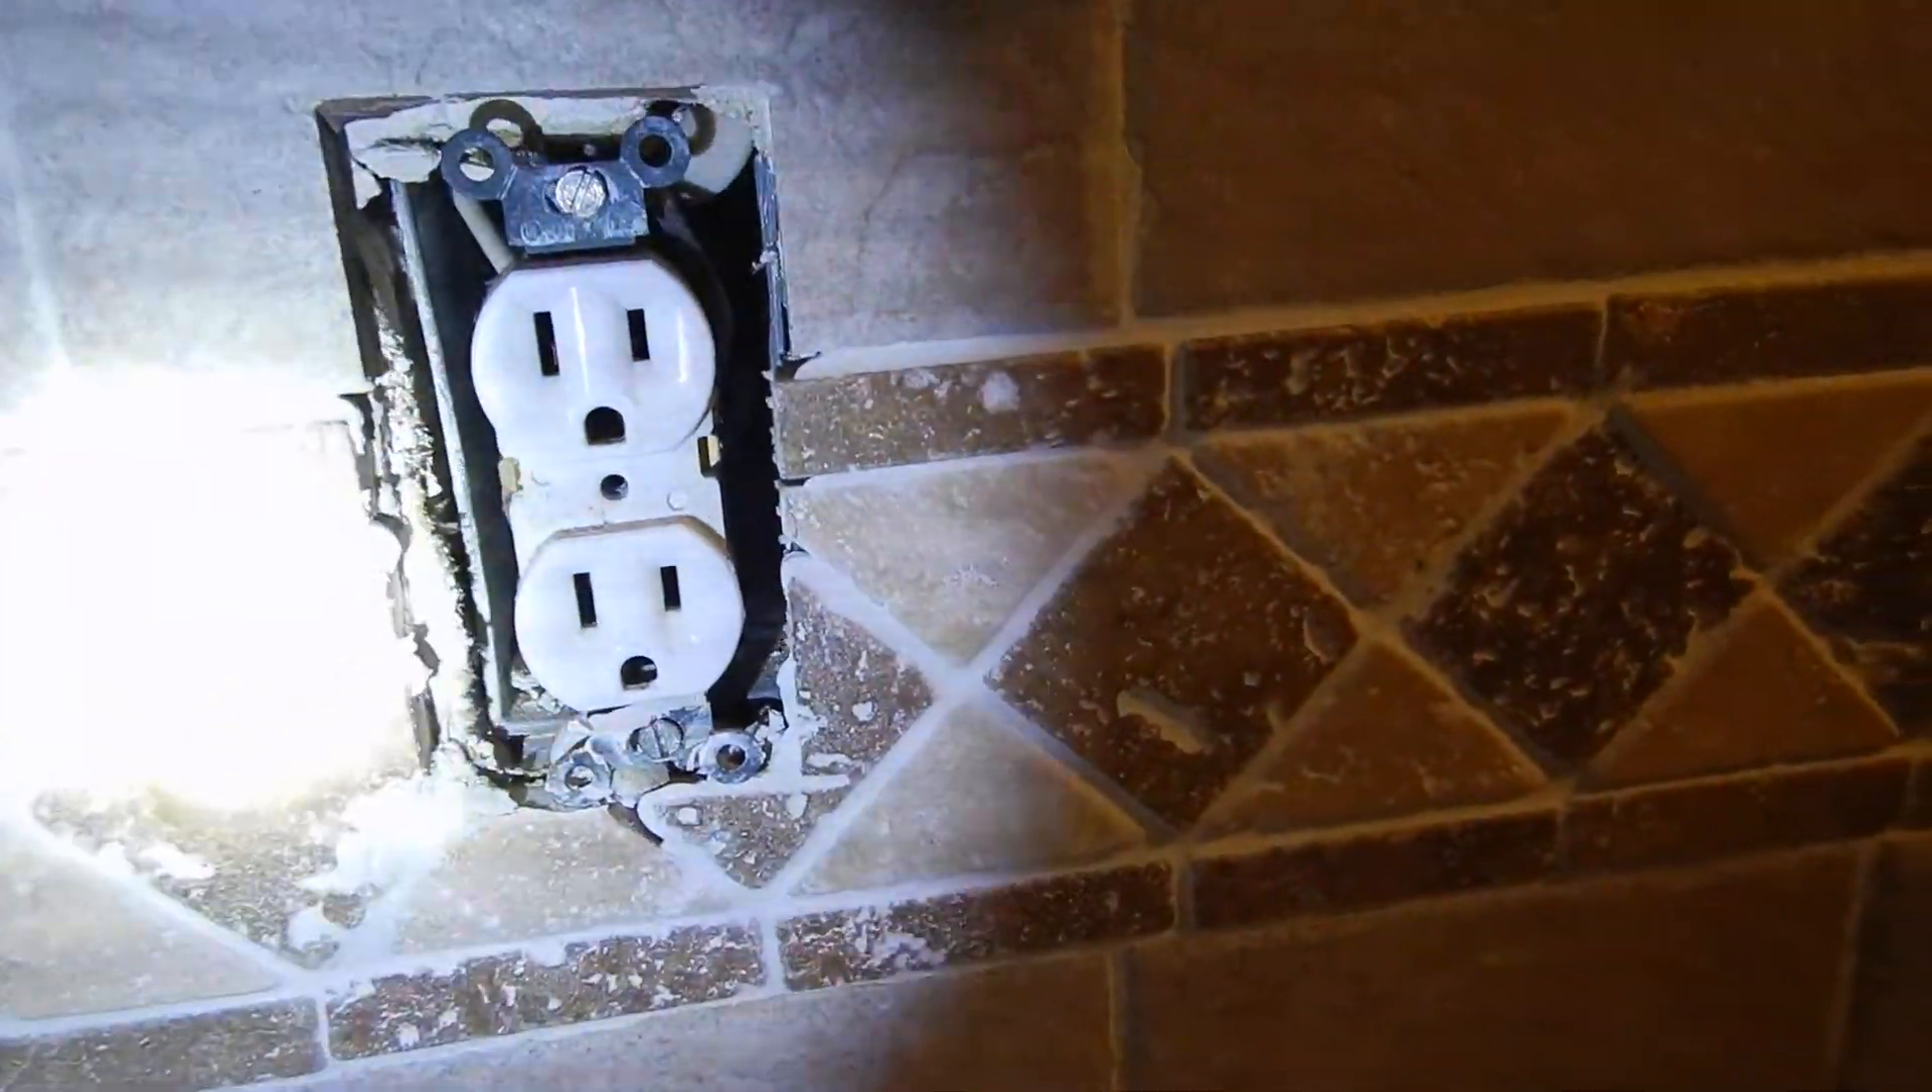Now the receptacle no longer fits the box no longer fits flush see that see all those gaps.